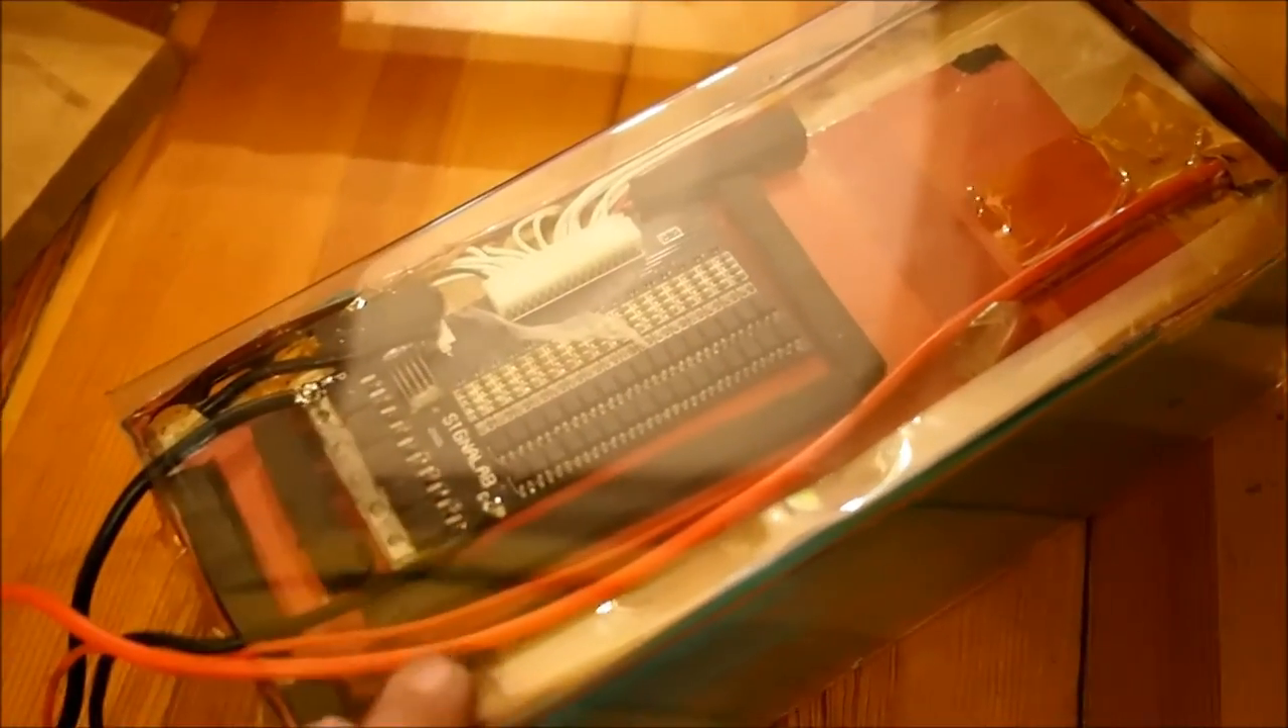I don't have it welded together on this edge yet, but the battery does fit inside, as you can see.